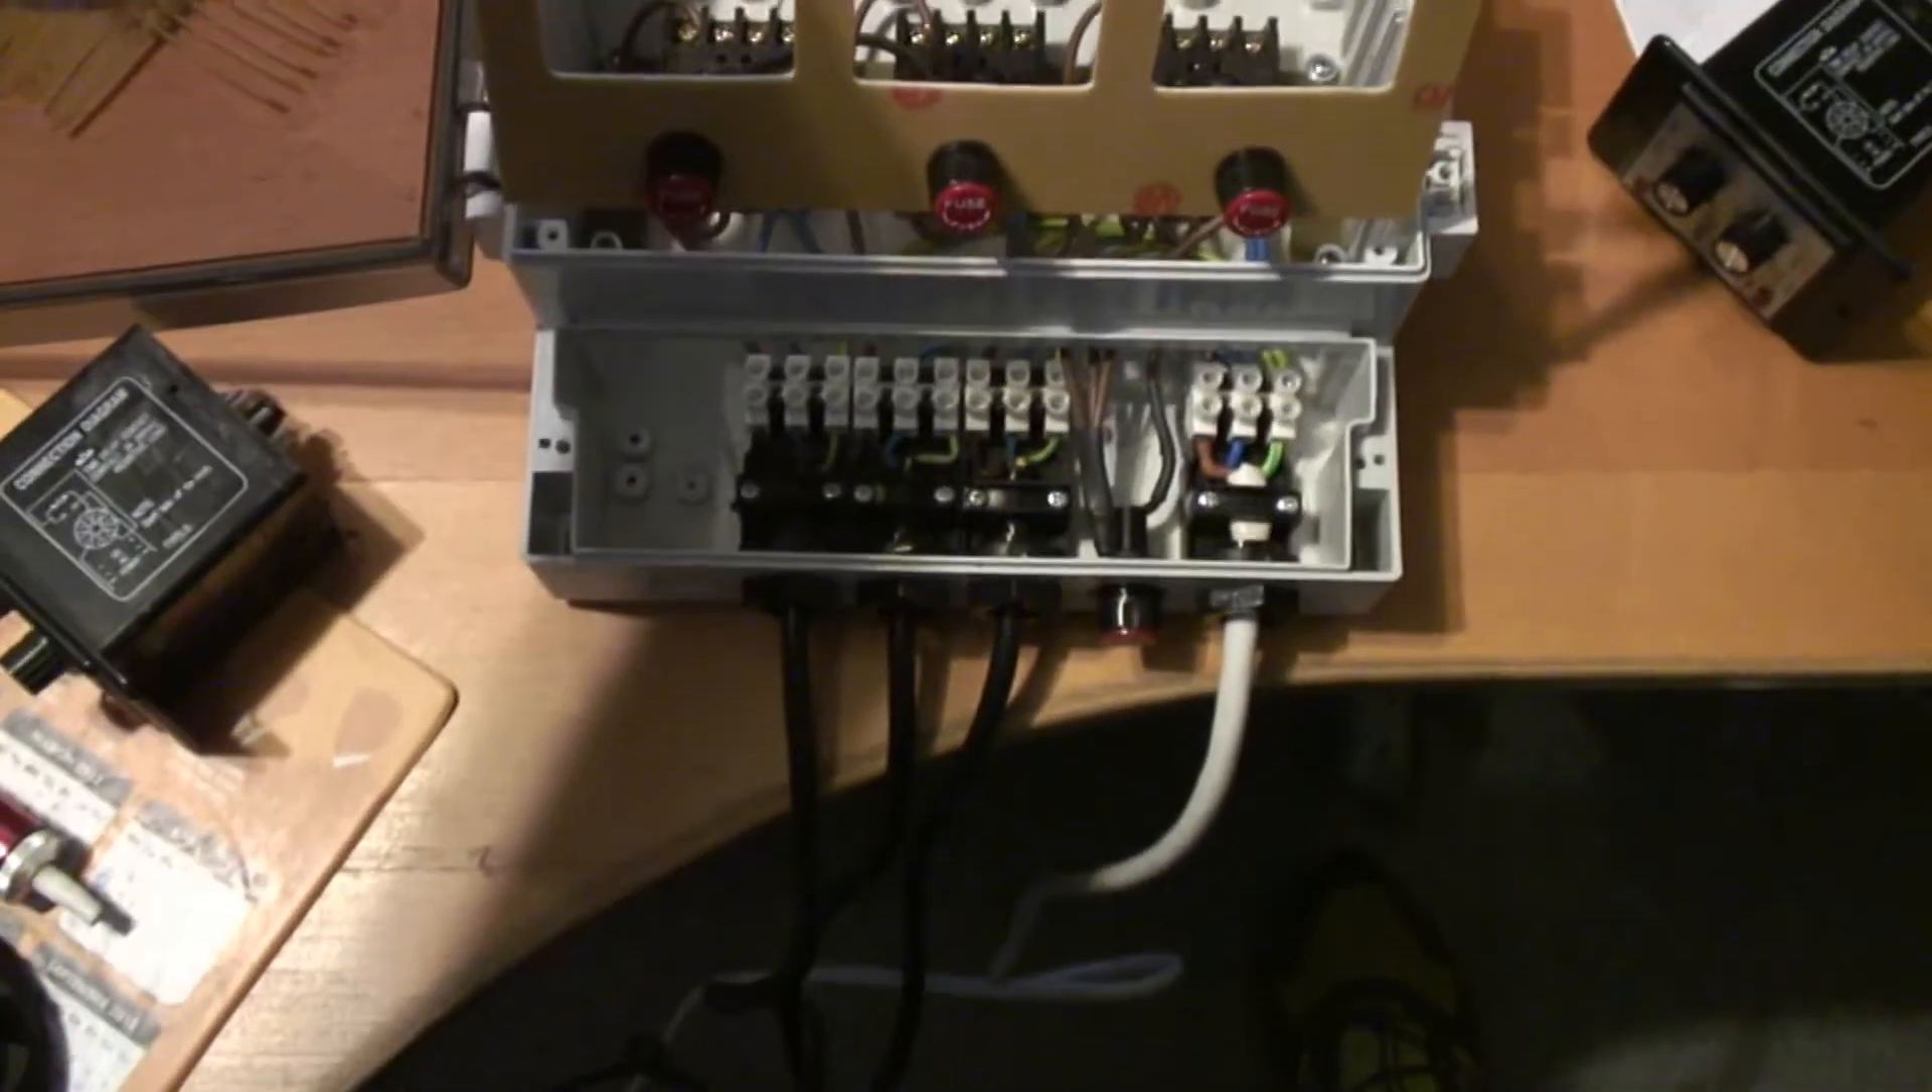I've got all the wiring in, folks. All my terminal blocks, all the cable strain relief.